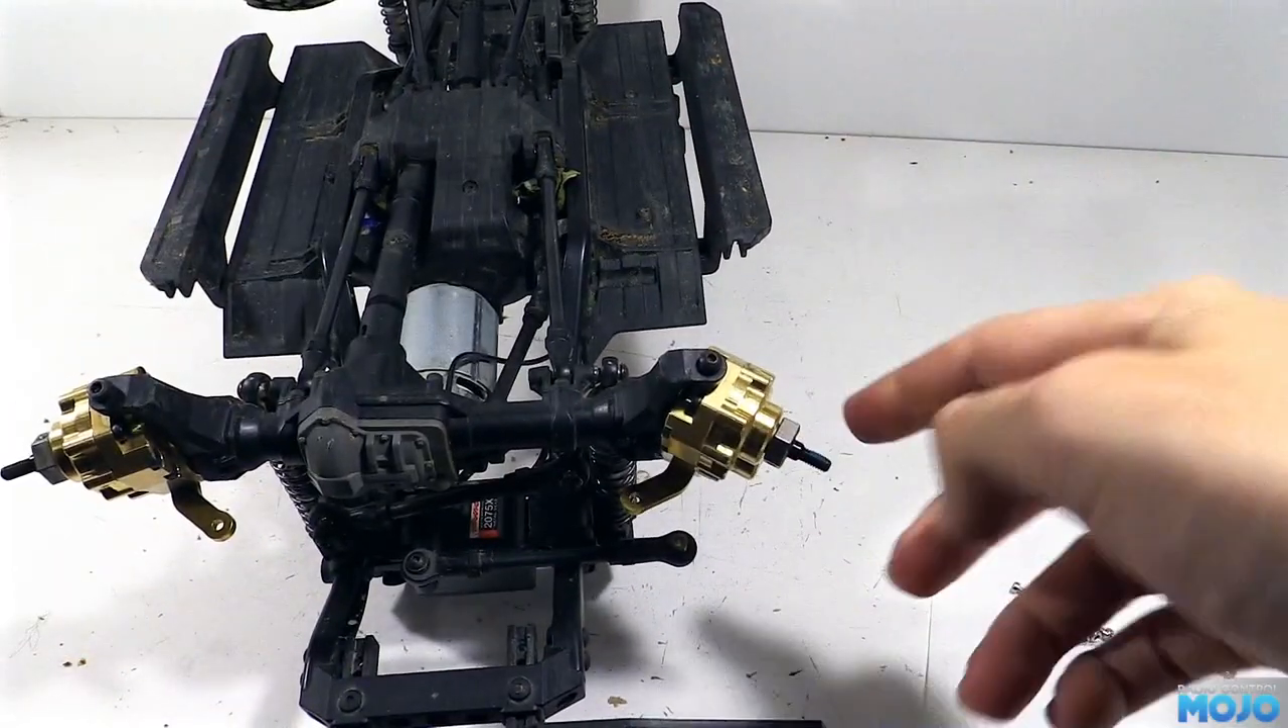With both the hubs built up and fitted, we can move on to the steering linkage.